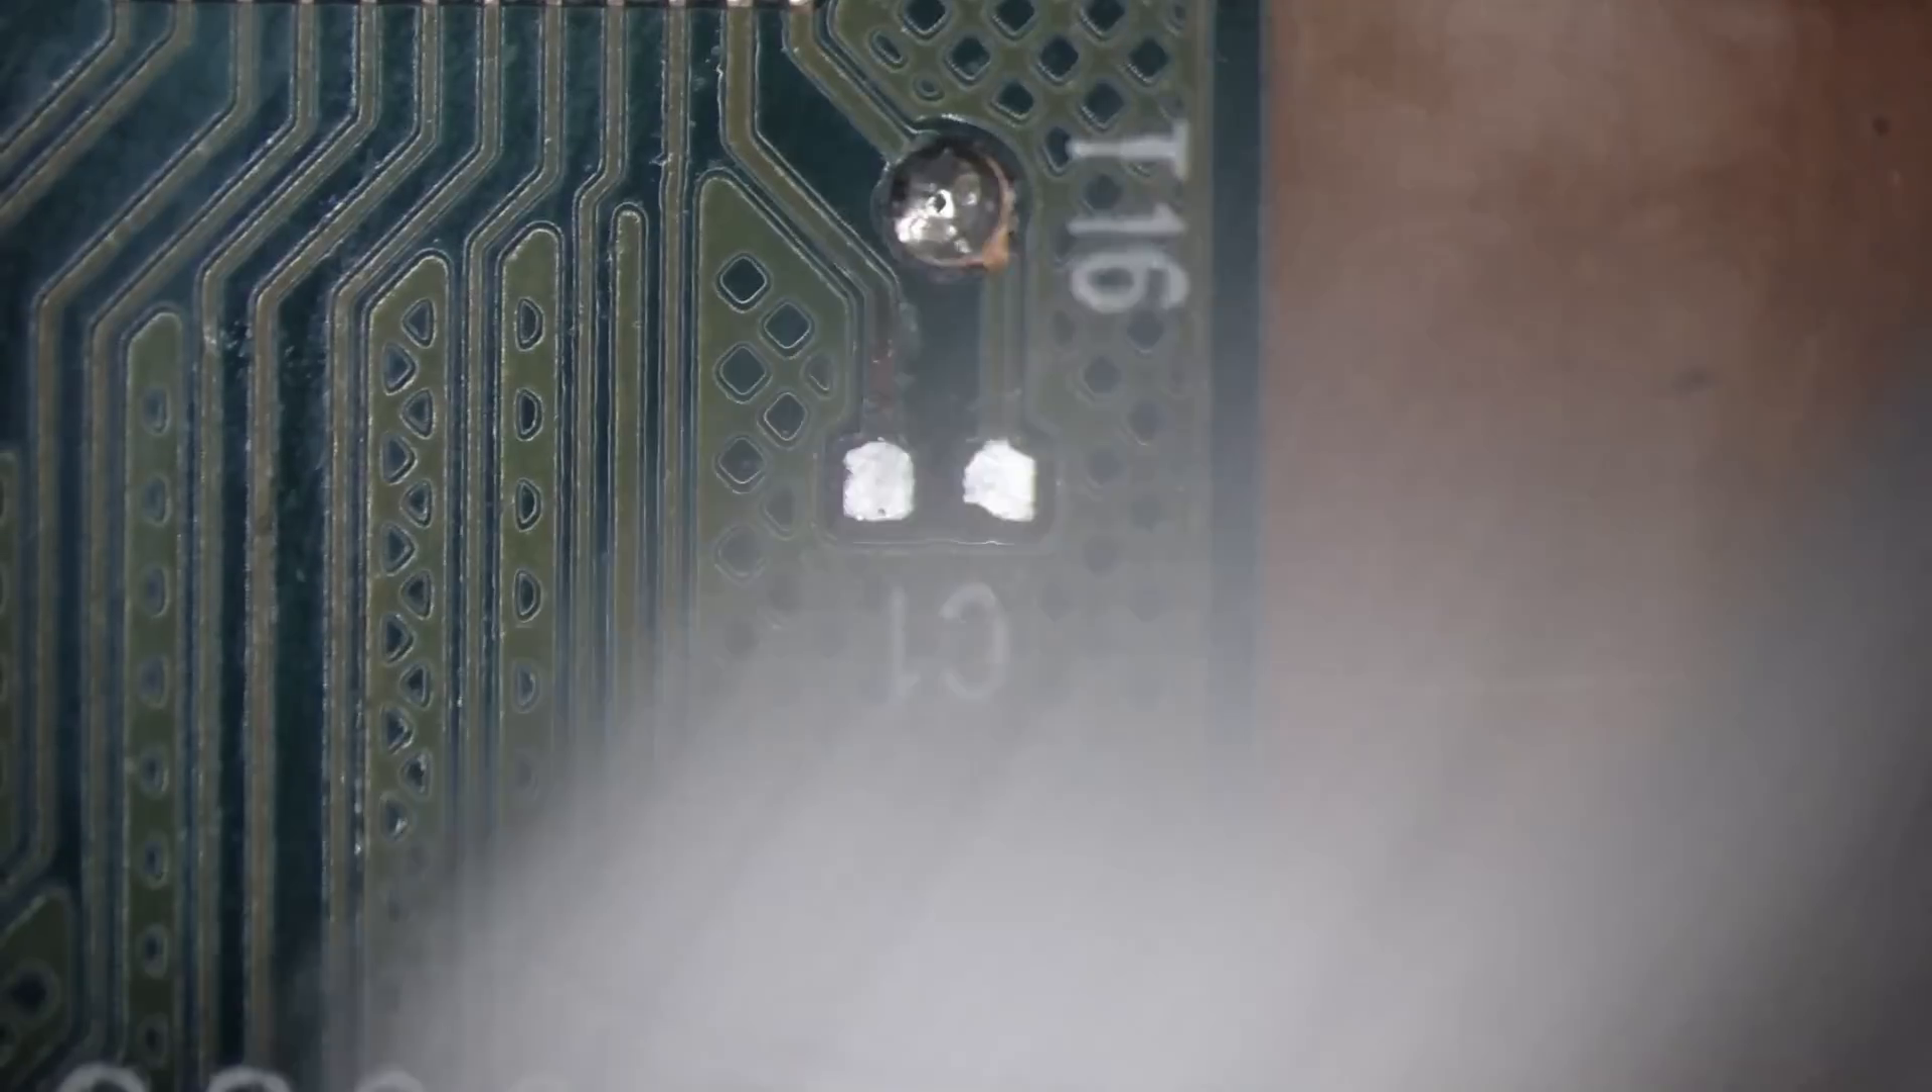Nie będę jeszcze montował nowego kondensatora, bo ogólnie nawet nie wiem jaka wartość ma być.